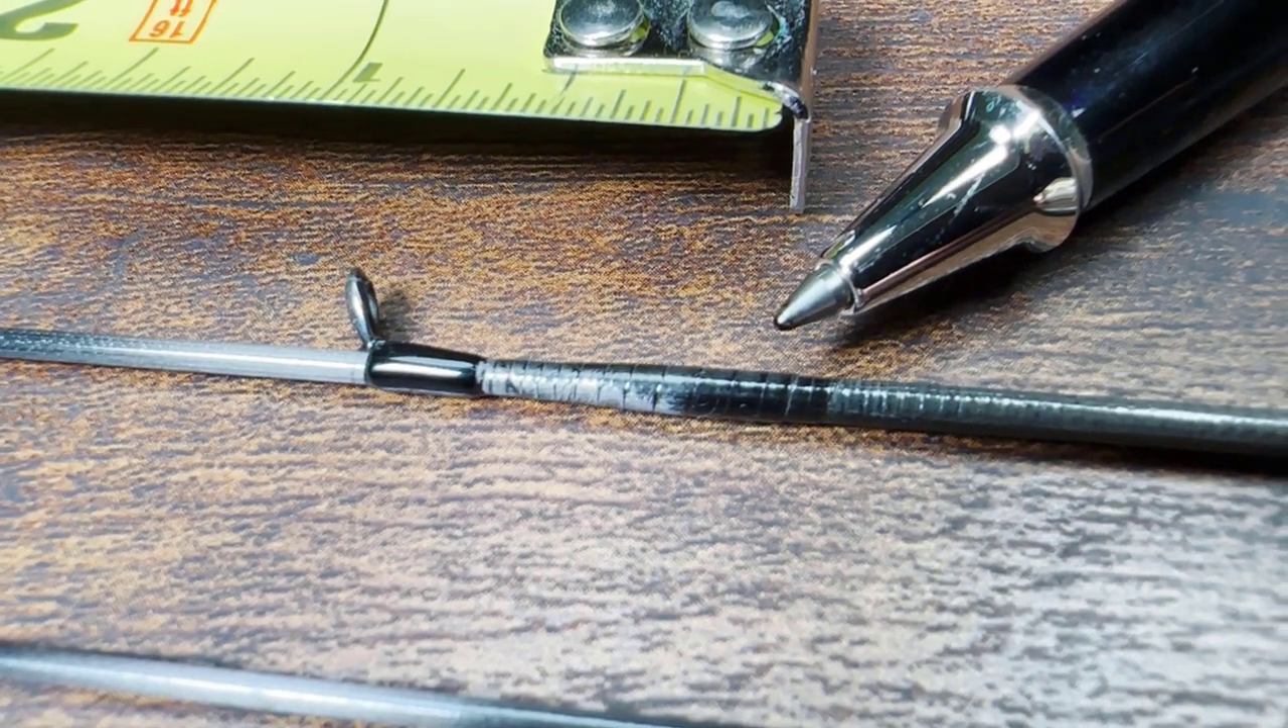This does not look good the way the solid tip is integrated into the blank it is not smooth this connection should have happened right here where the guide is and use a little bit more epoxy and that way it is seamless why is the connection happening after the guide so it's so obvious.